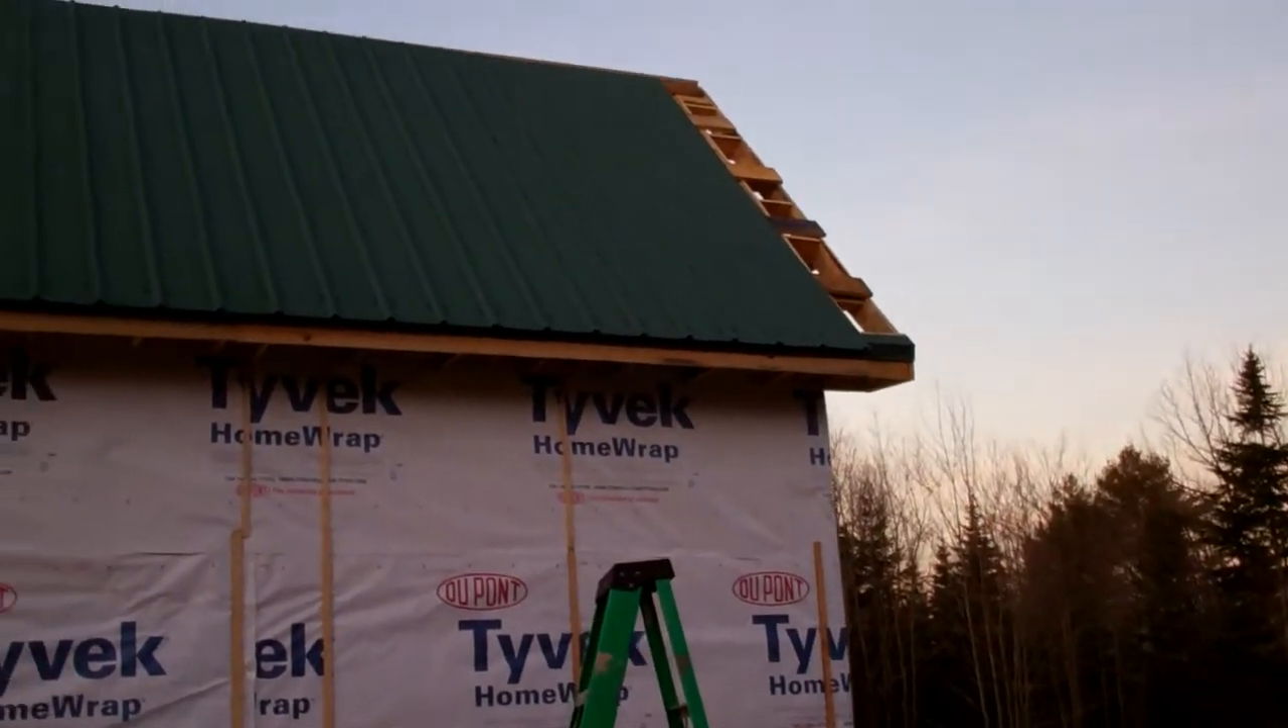Still got a little bit to do on the gable and trim.